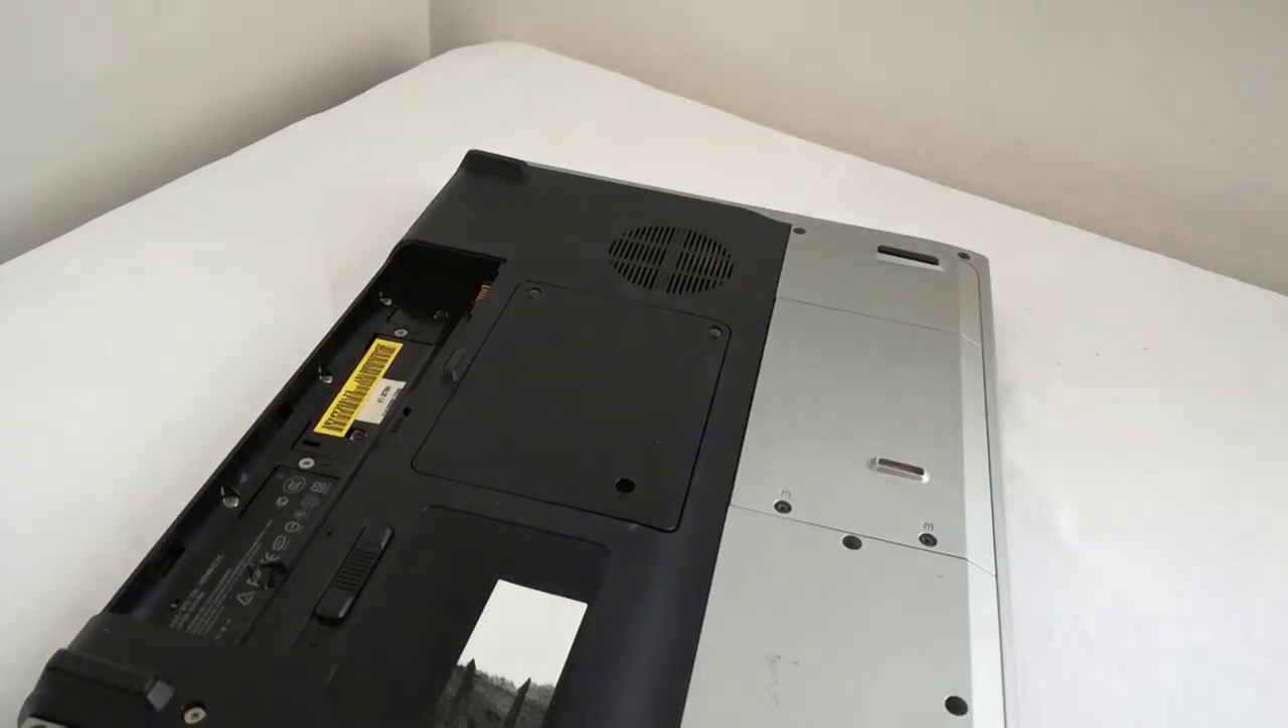Because this is an old laptop and the battery gone bad it was already taken out.